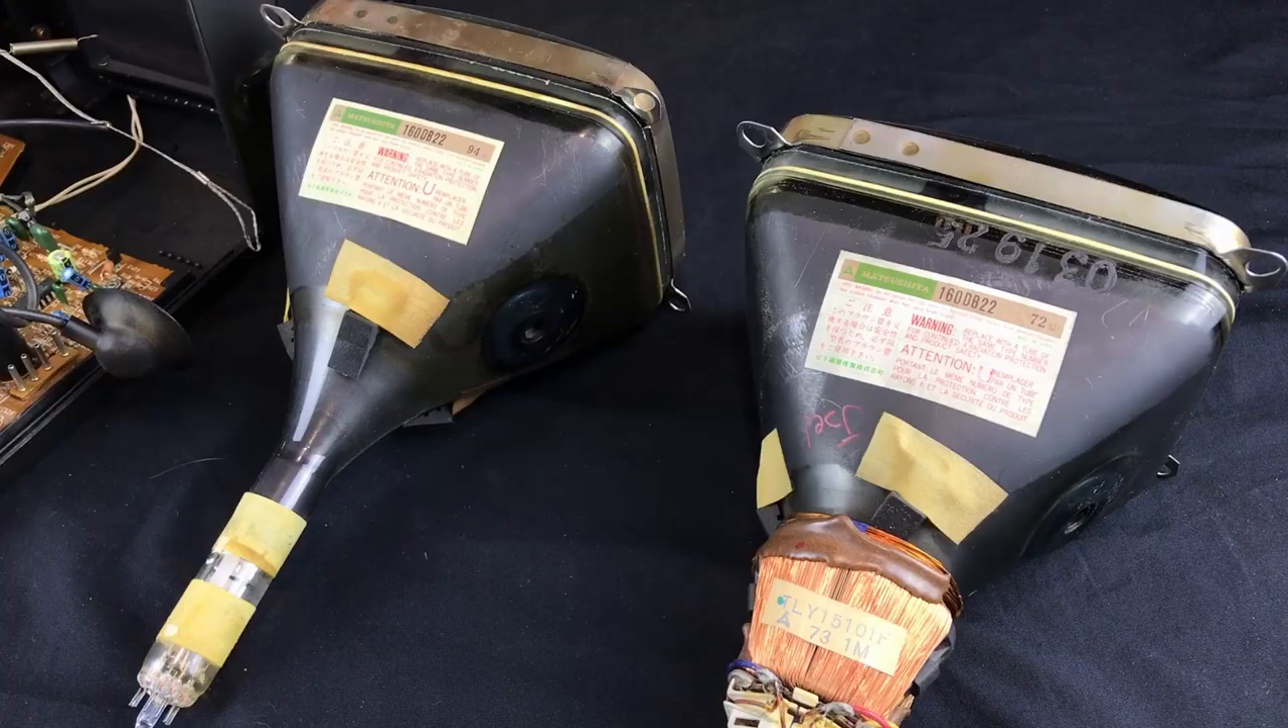So I've now got both tubes out of the TV.